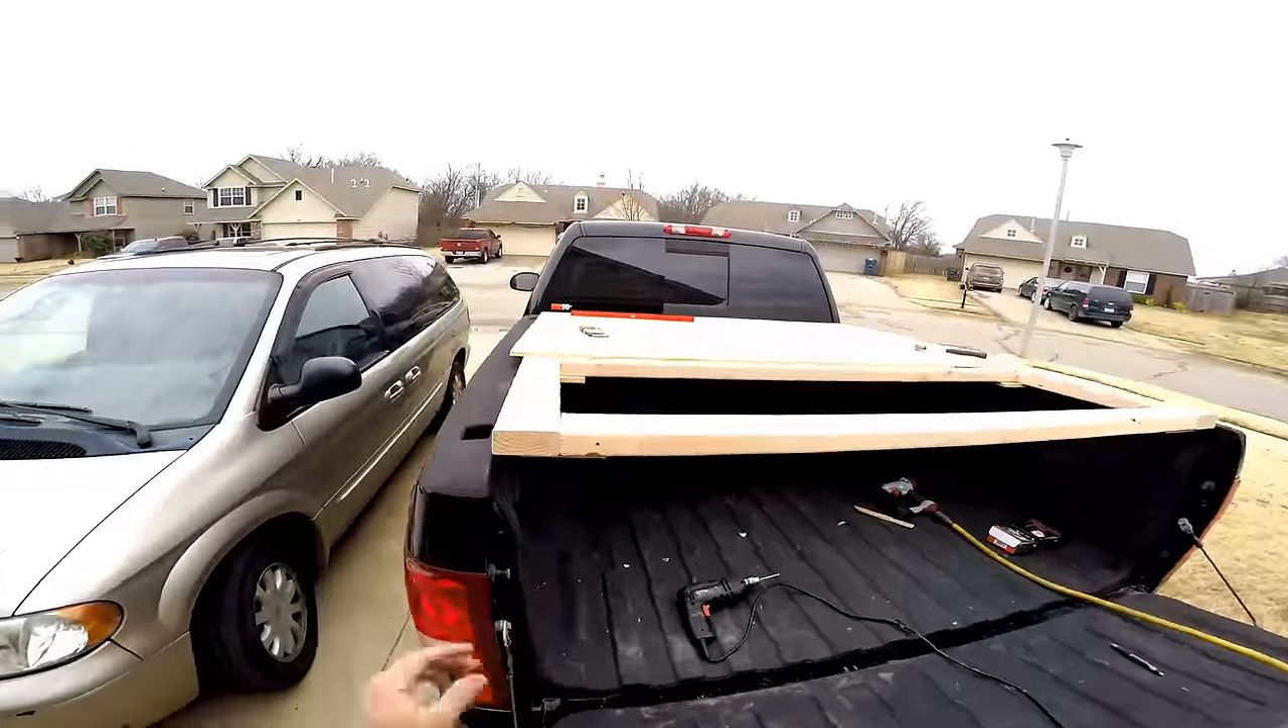Now I got the front half built.